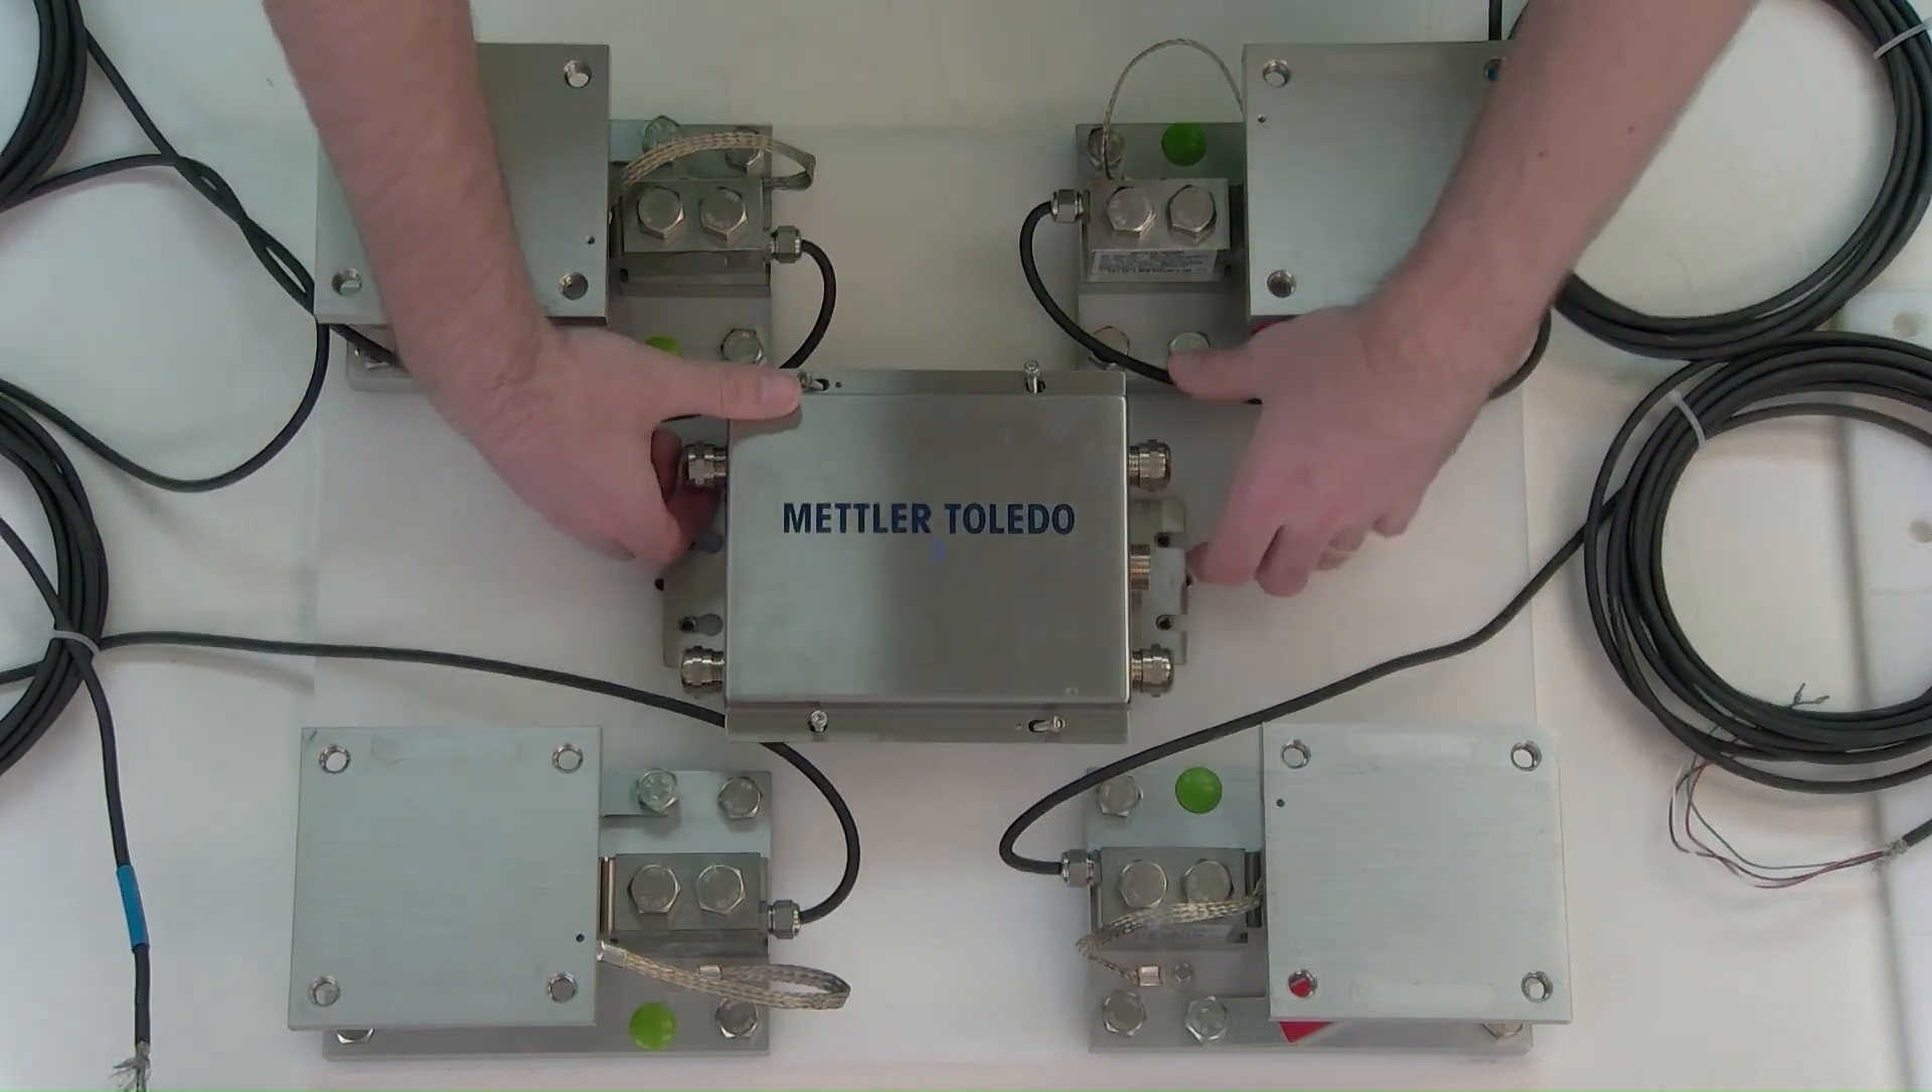So here you can see our load cells and weigh modules are already in place.